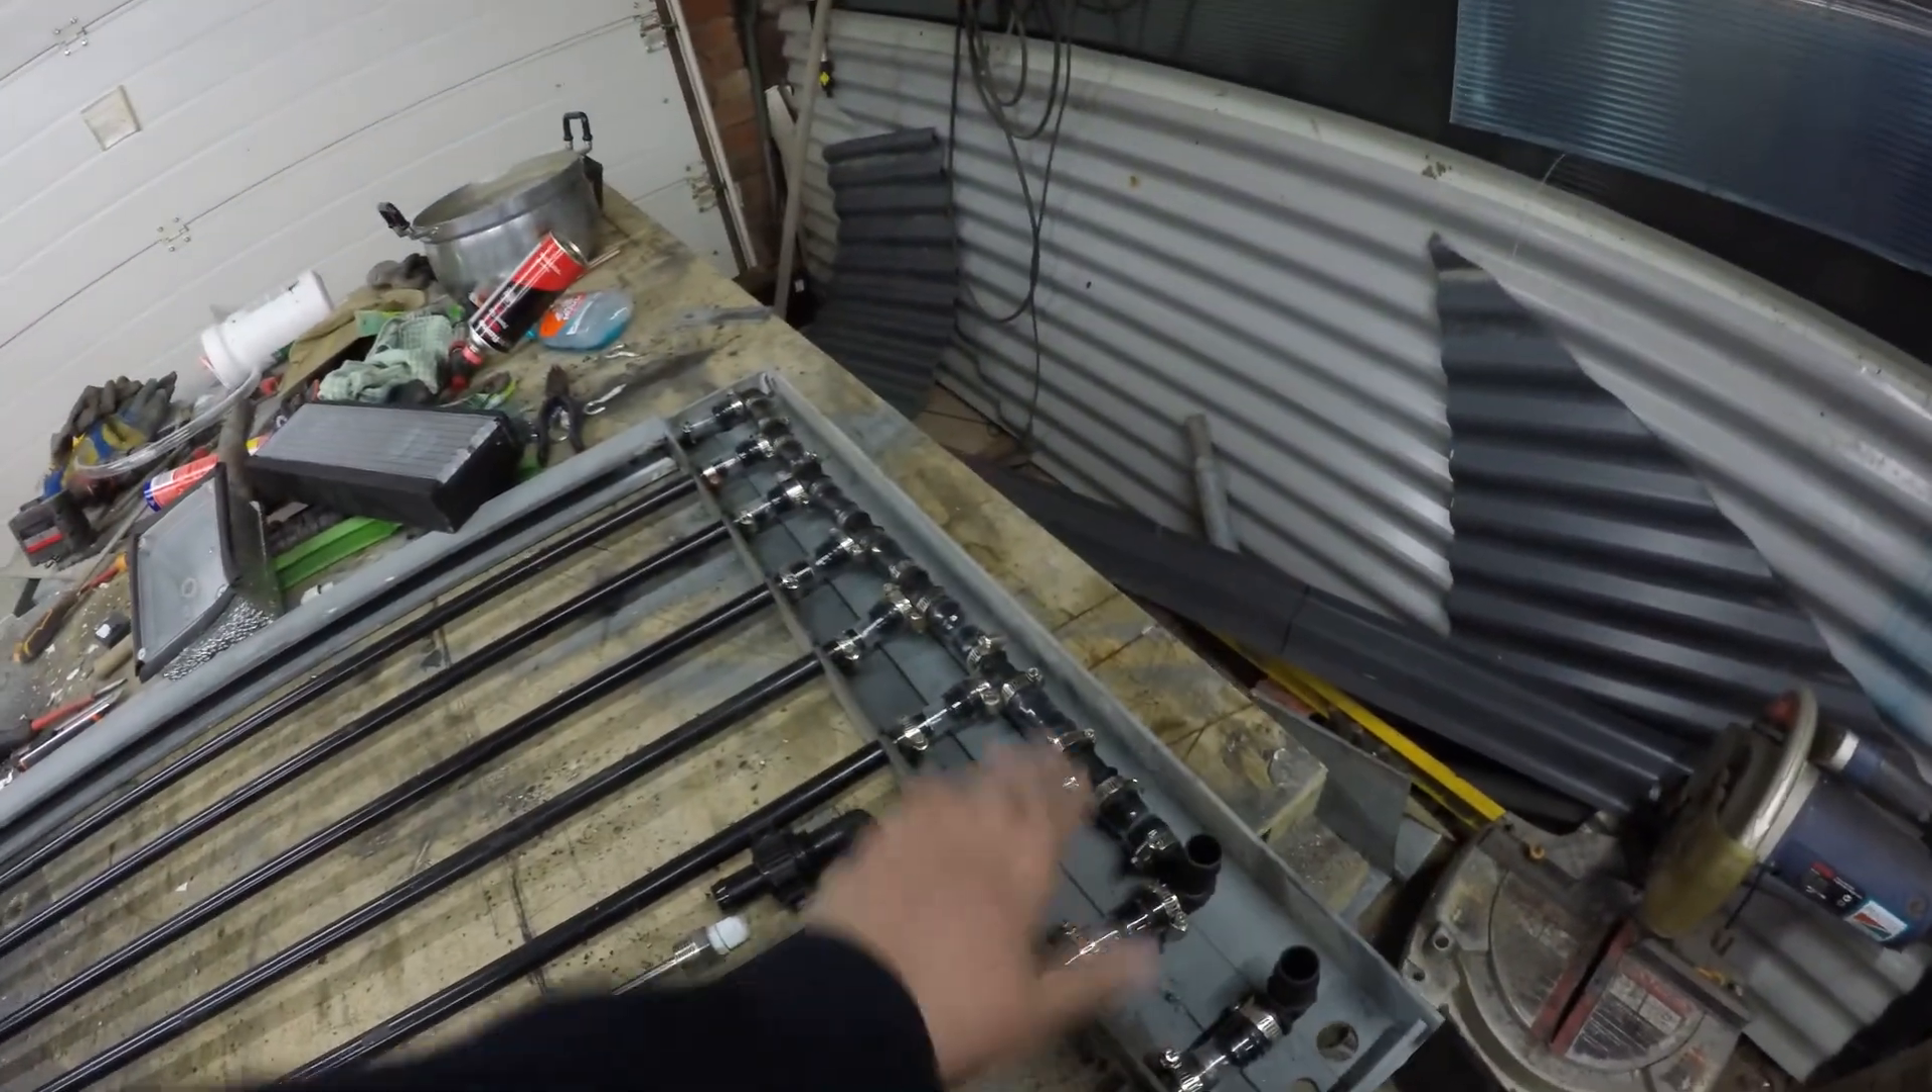I might put a metal cover on top of these, just to stop all the dirt and all that from the compost getting in here among these pipes. But I haven't done that yet.